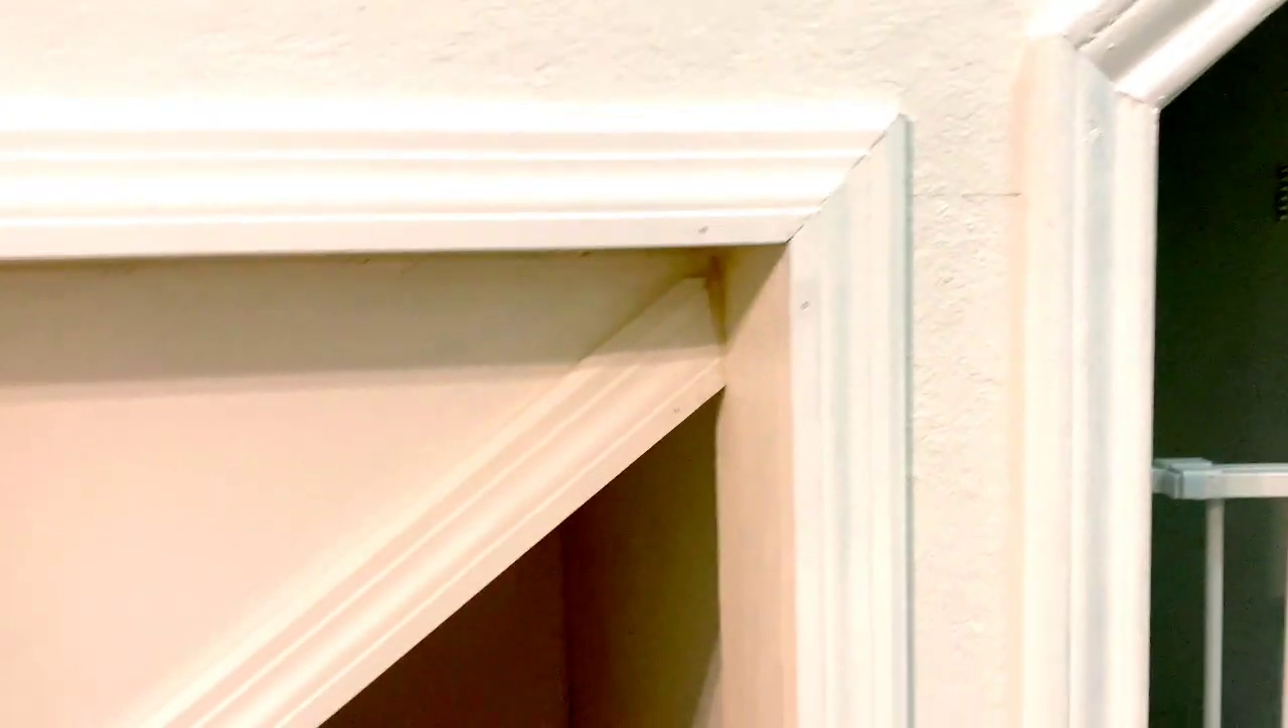So, as you all can see, we have the crown molding already.